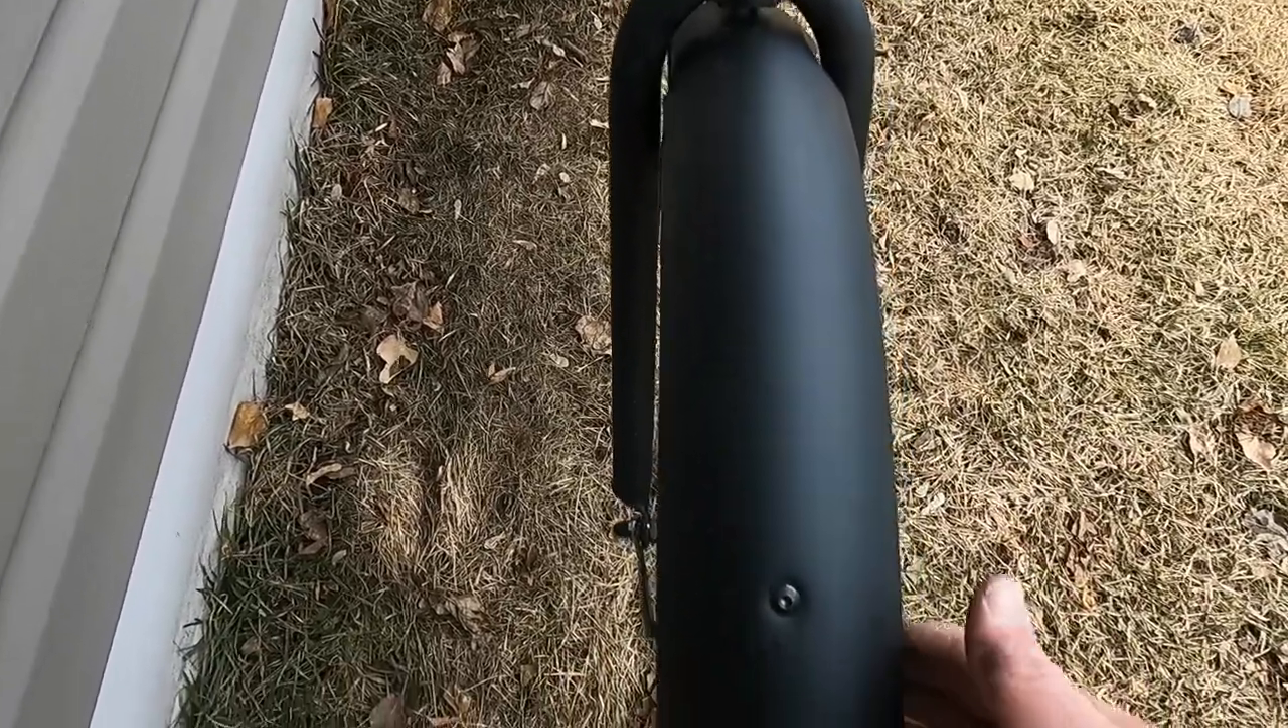Fenders are on.